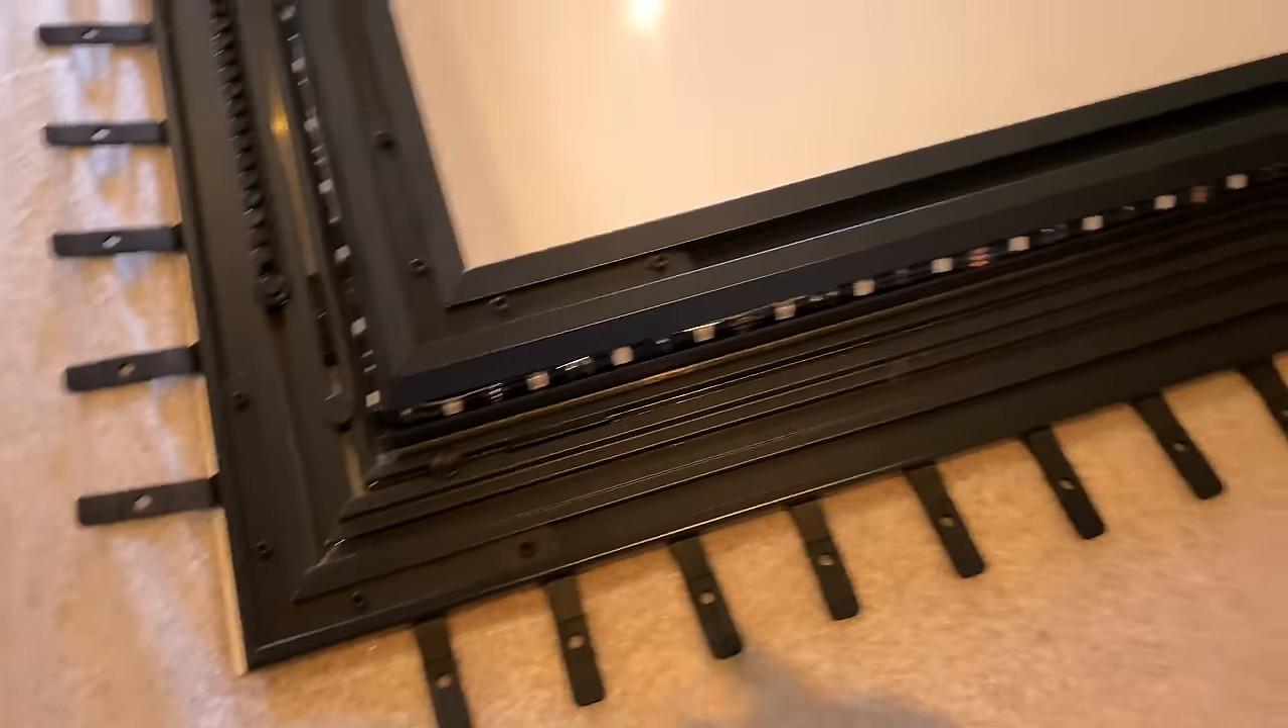All right guys so it looks like we went ahead and finished off getting all these little tabs set up.